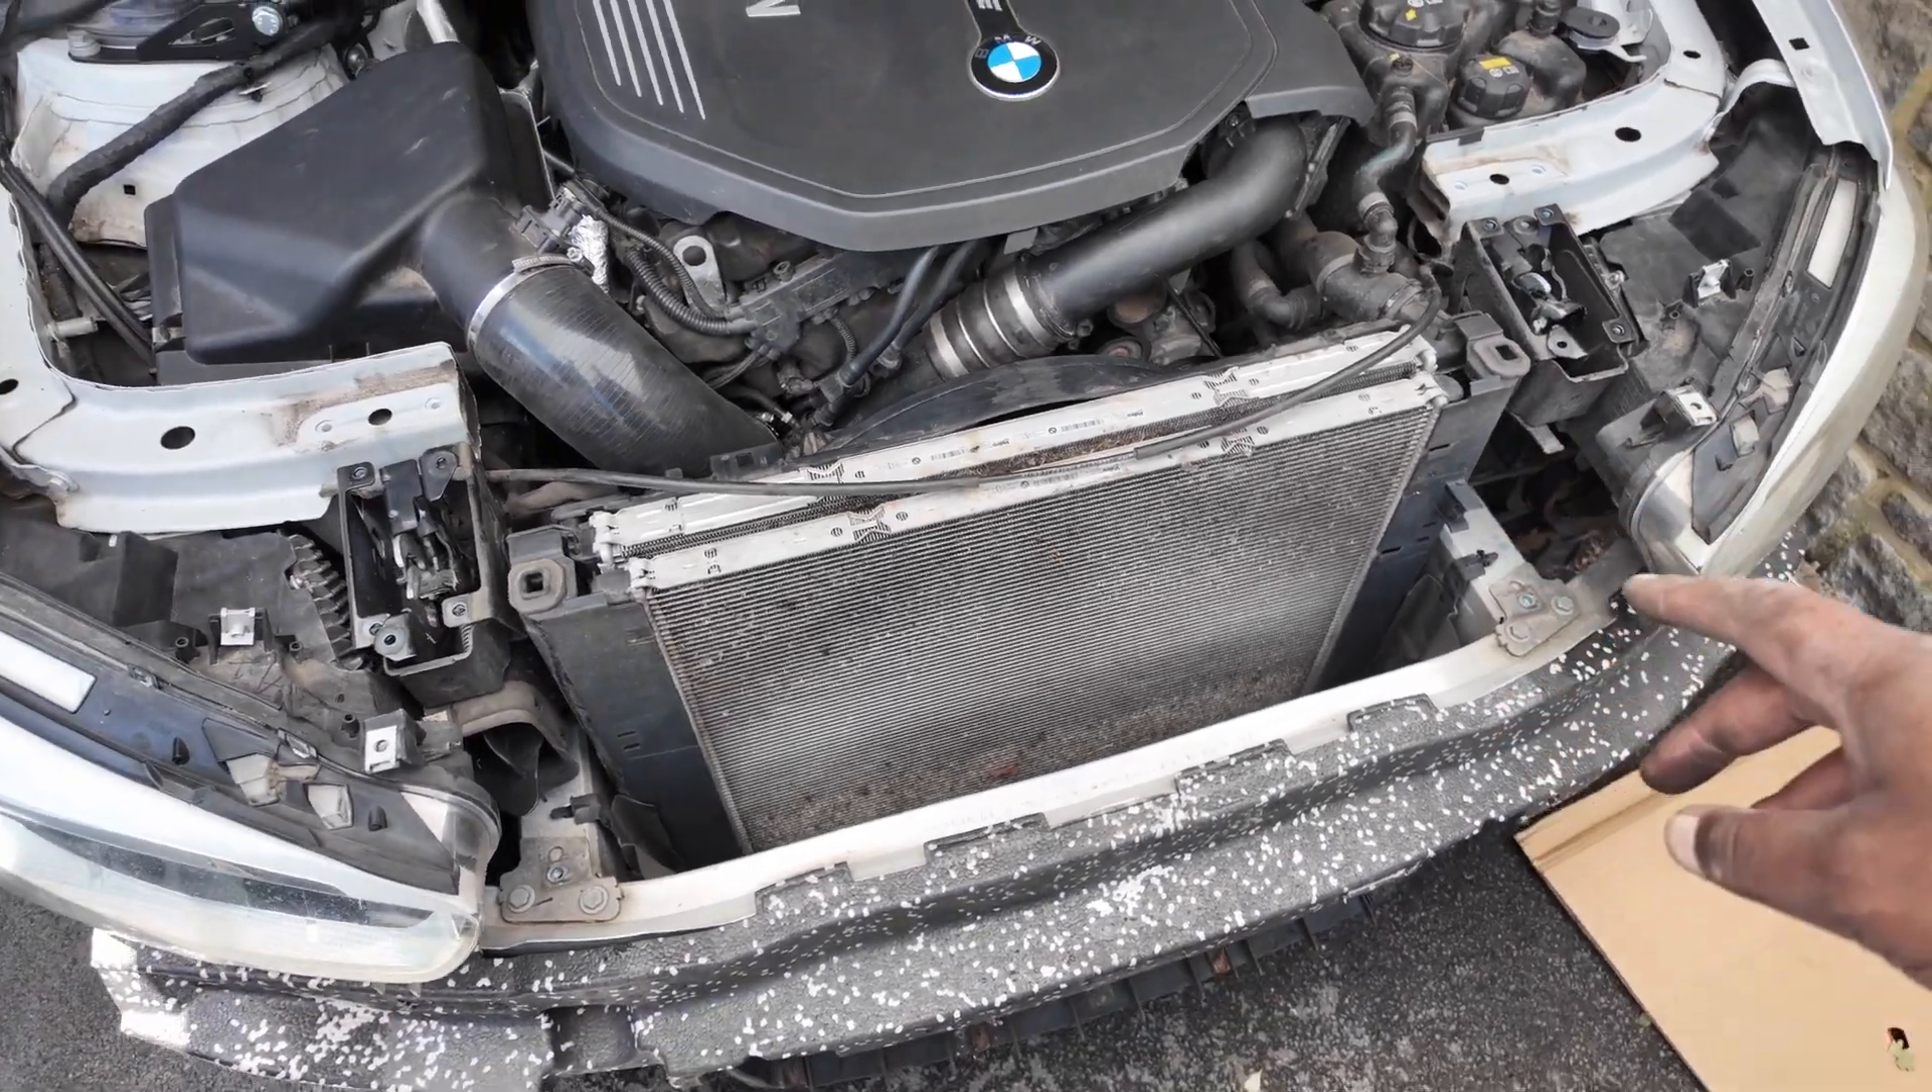So now we have got the heat exchanger exposed.